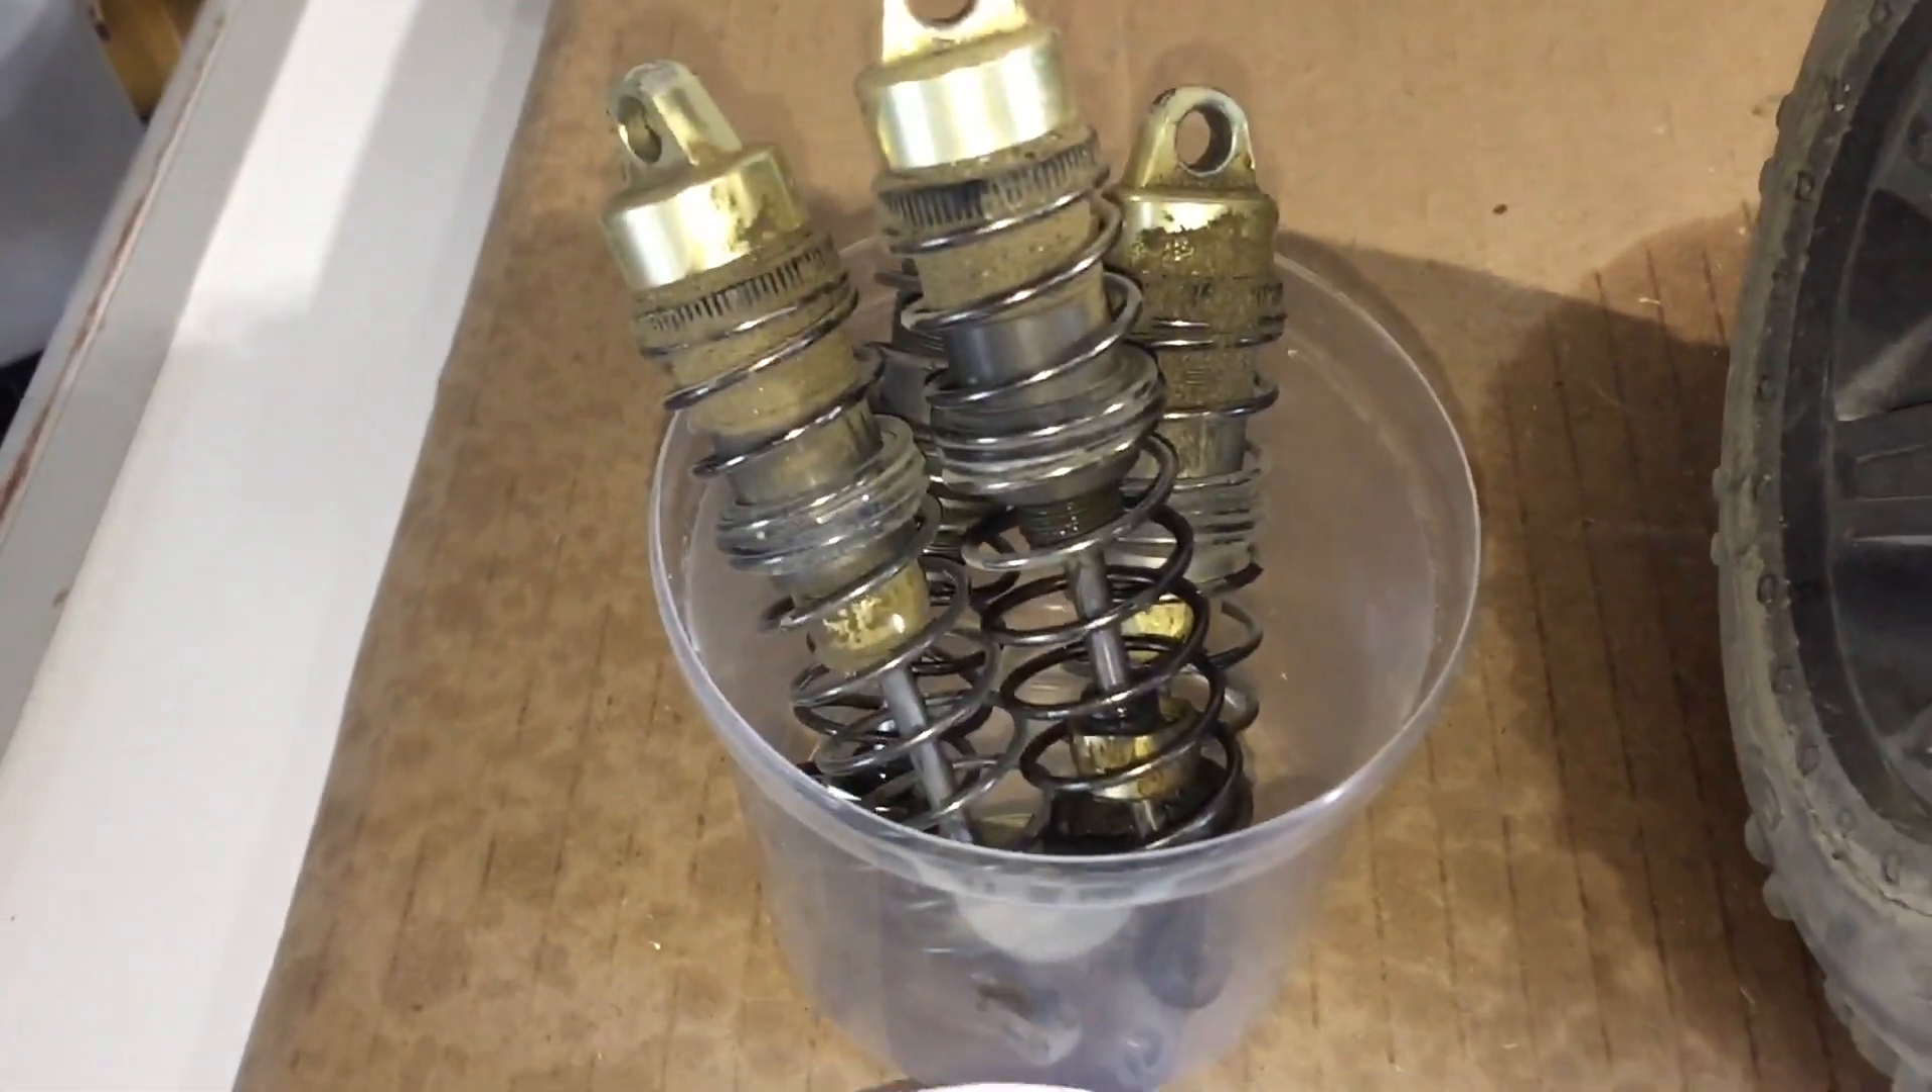All right so all four shocks are now off they're right there and then the screws up here on the shock tower that's holding the upper shocks so the top part here they are.